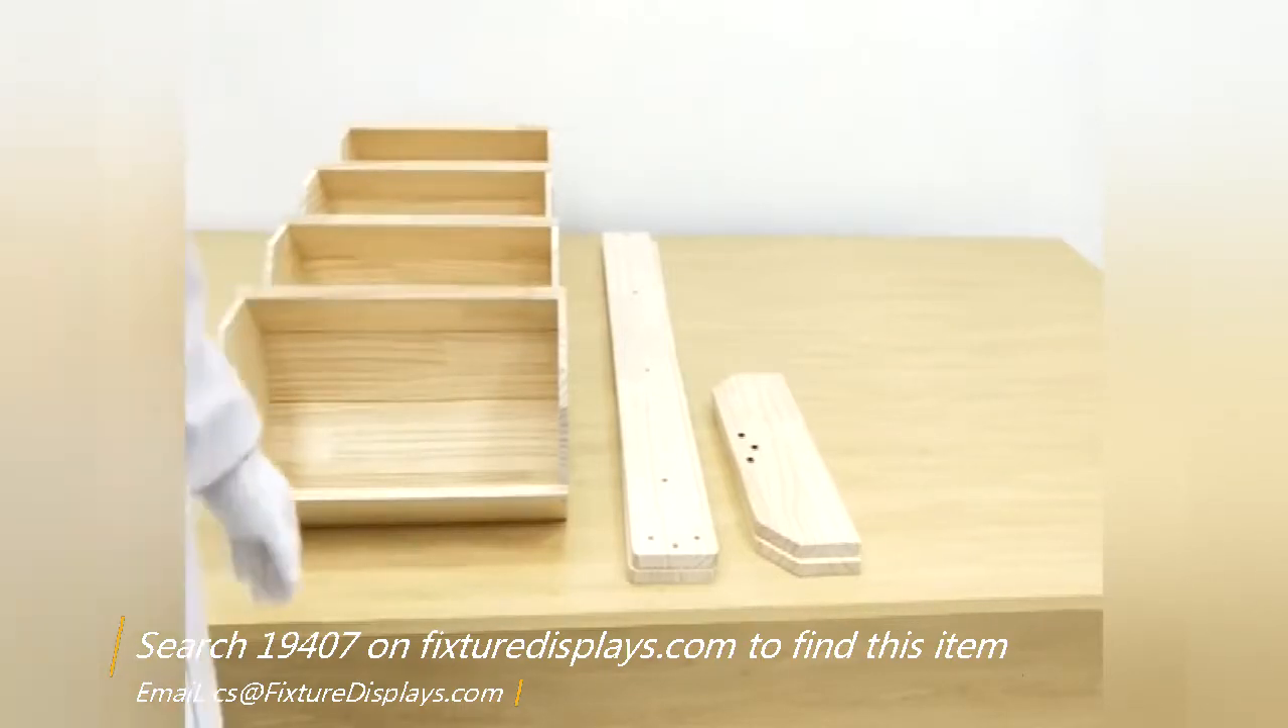Now we have all the baskets together we can start to do some final assembly but before that we're going to practice putting a washer onto a screw.